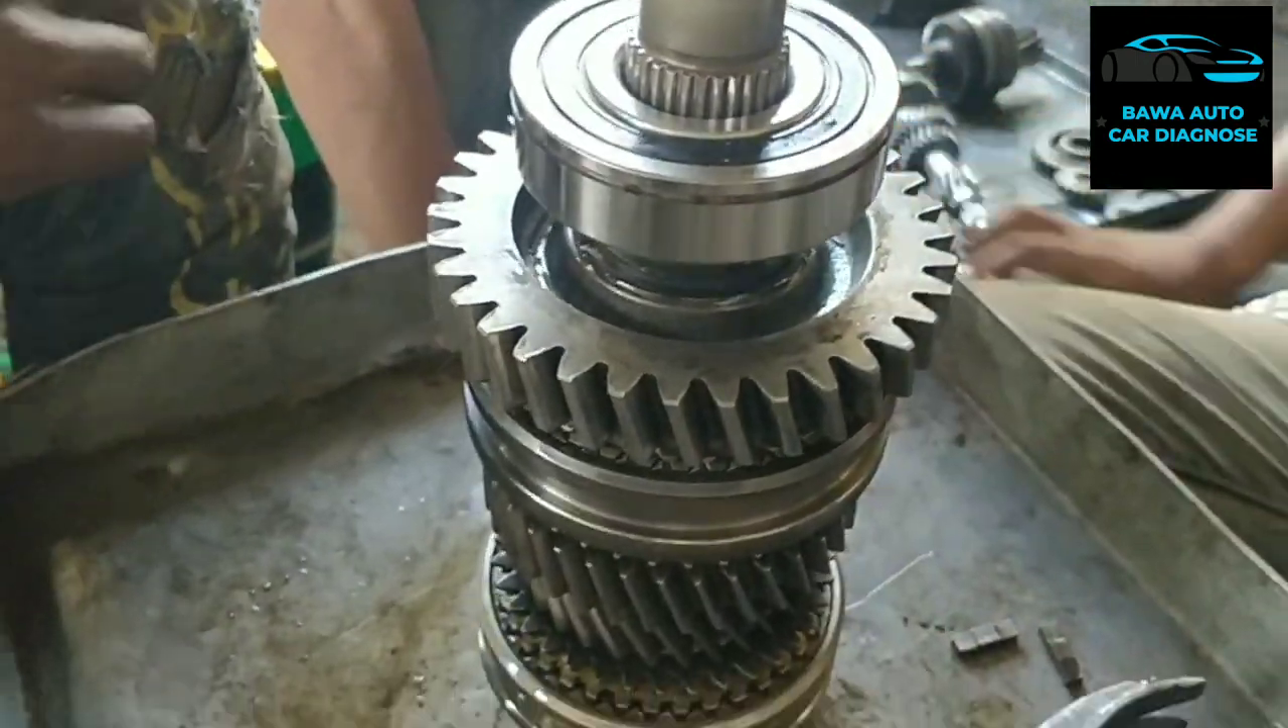अच्छा बेरिंग को बिठा दिया है देखें।